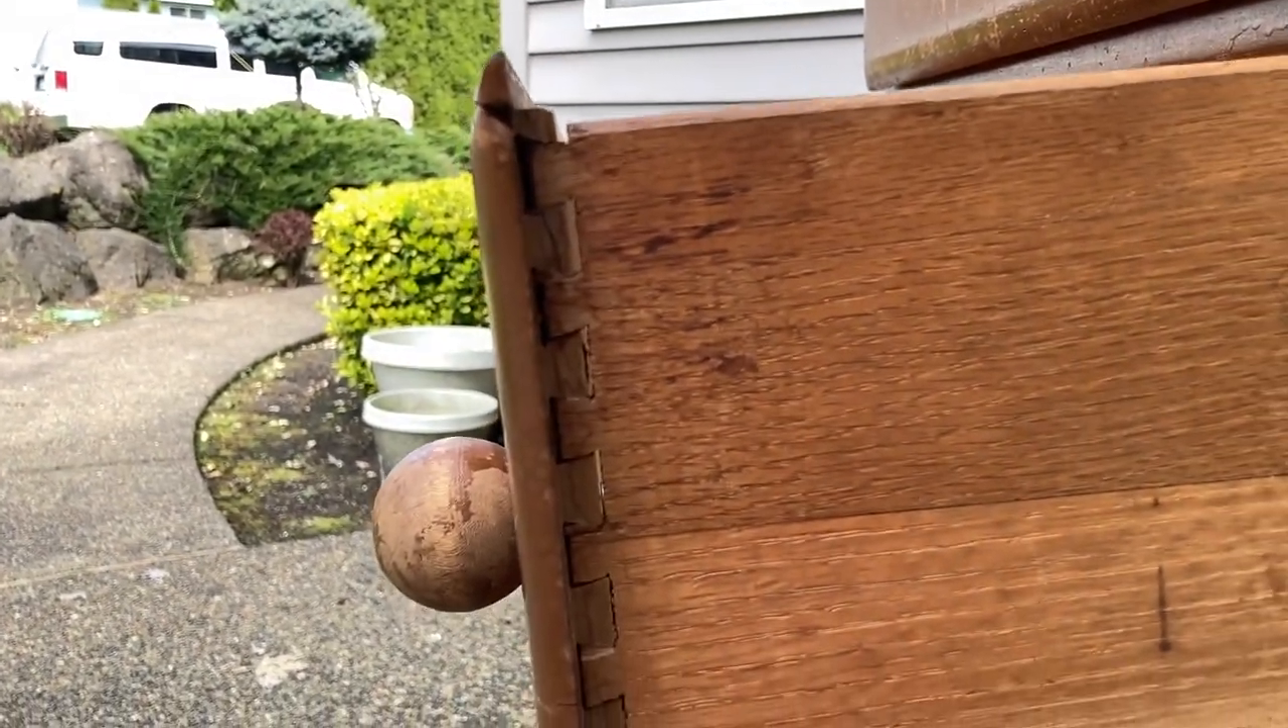And, the dovetails are starting to come apart. You can see we have gapping here.